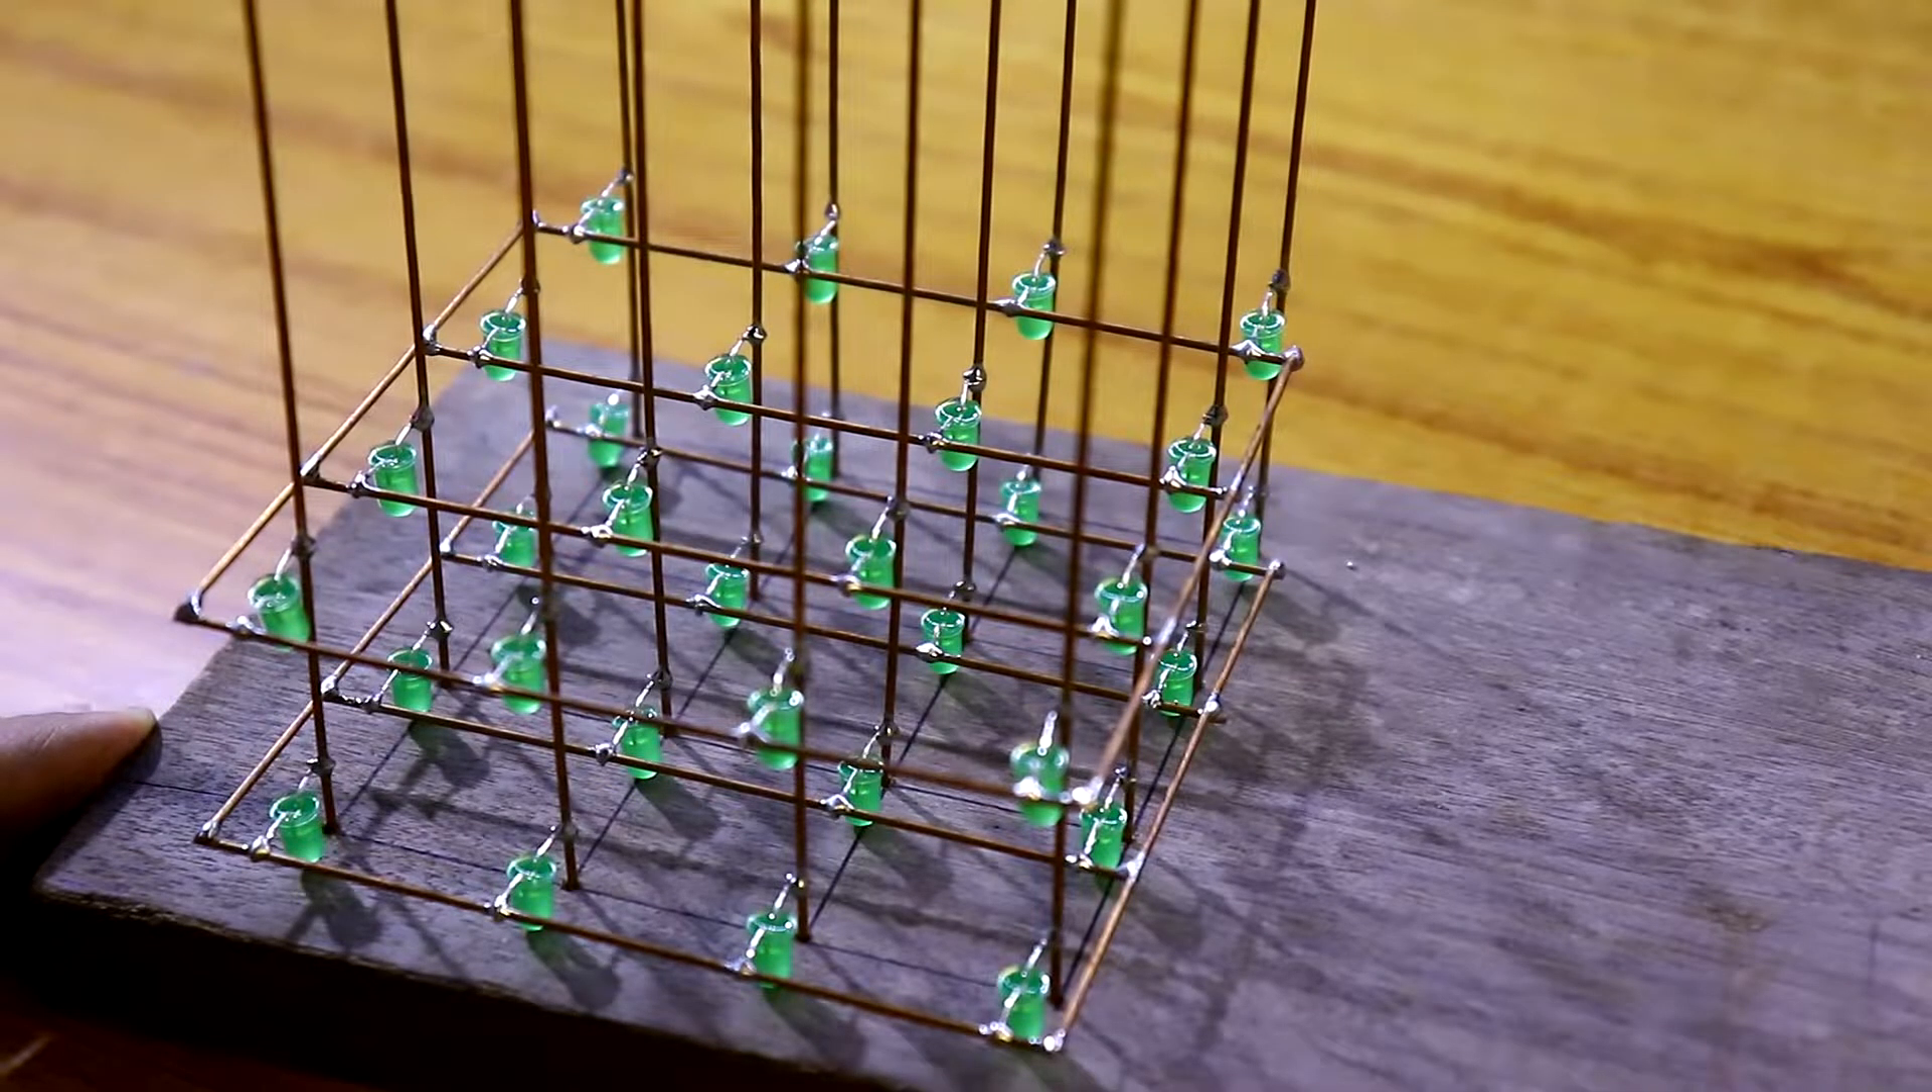So like this i have completed the layer one and layer two soldering.